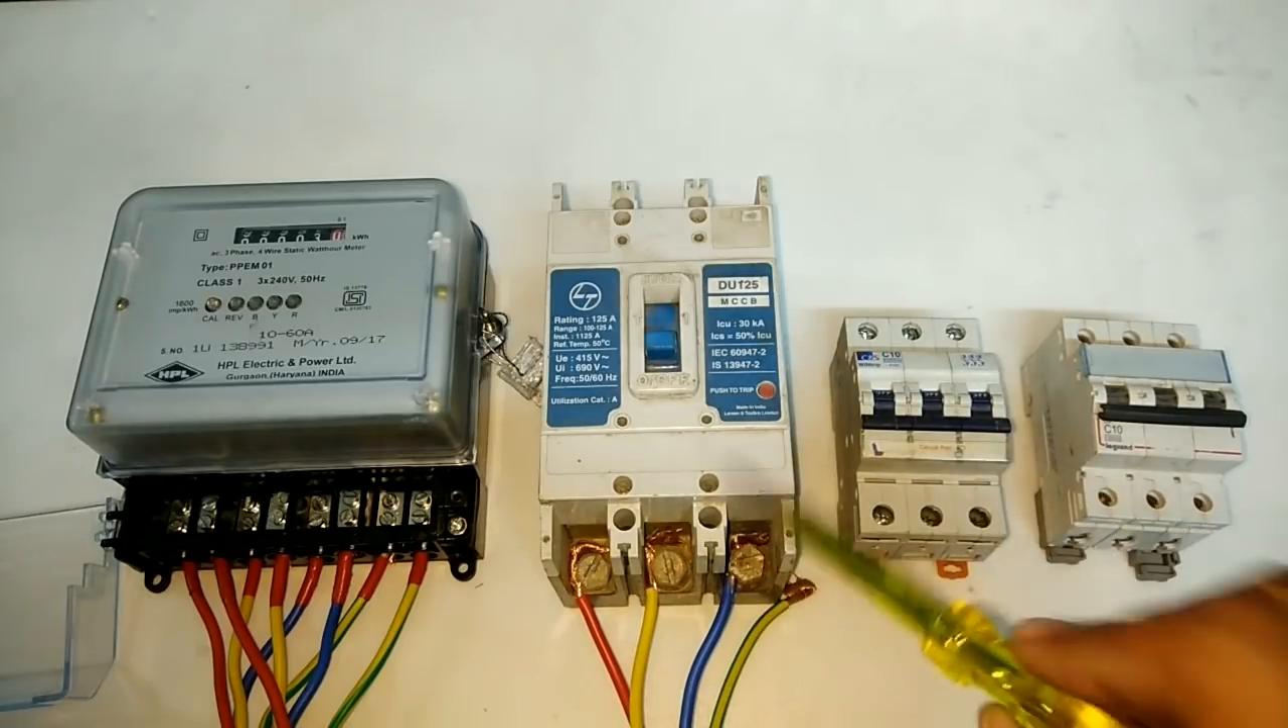MCCB के input में RYB connect कर दिया है।